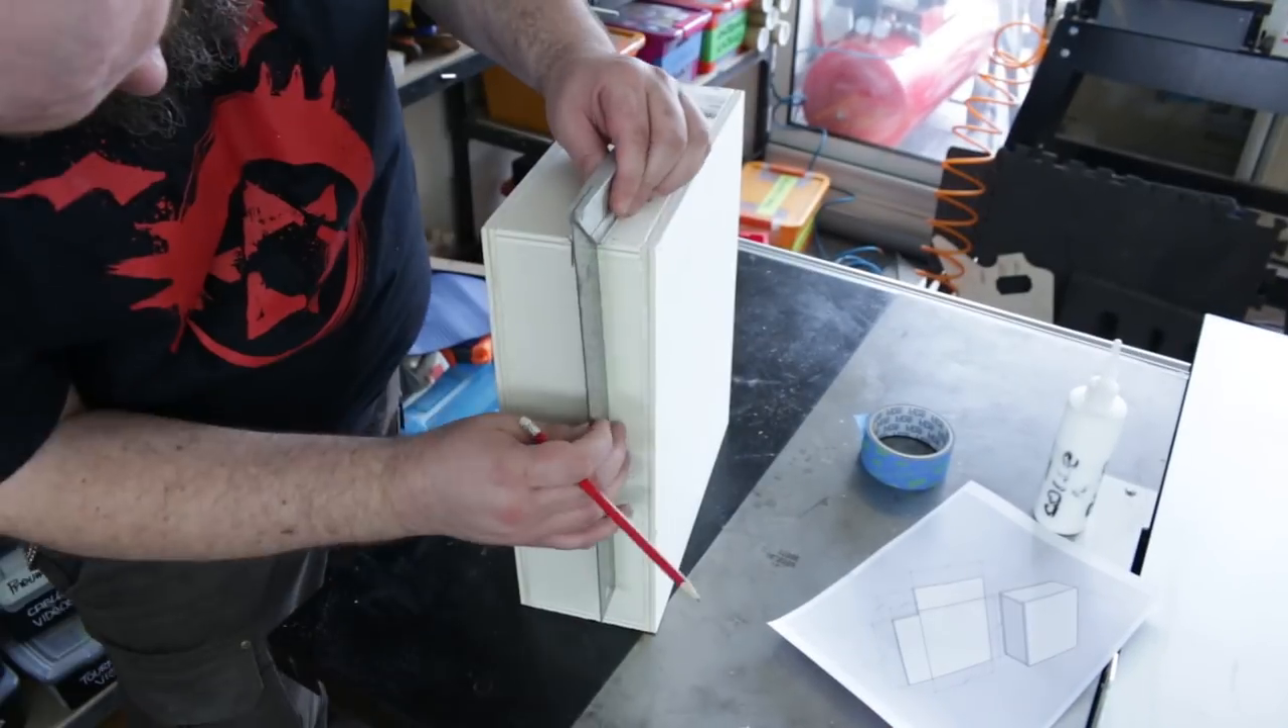Et voilà ma boîte est assemblée, maintenant il va falloir la couper en deux.